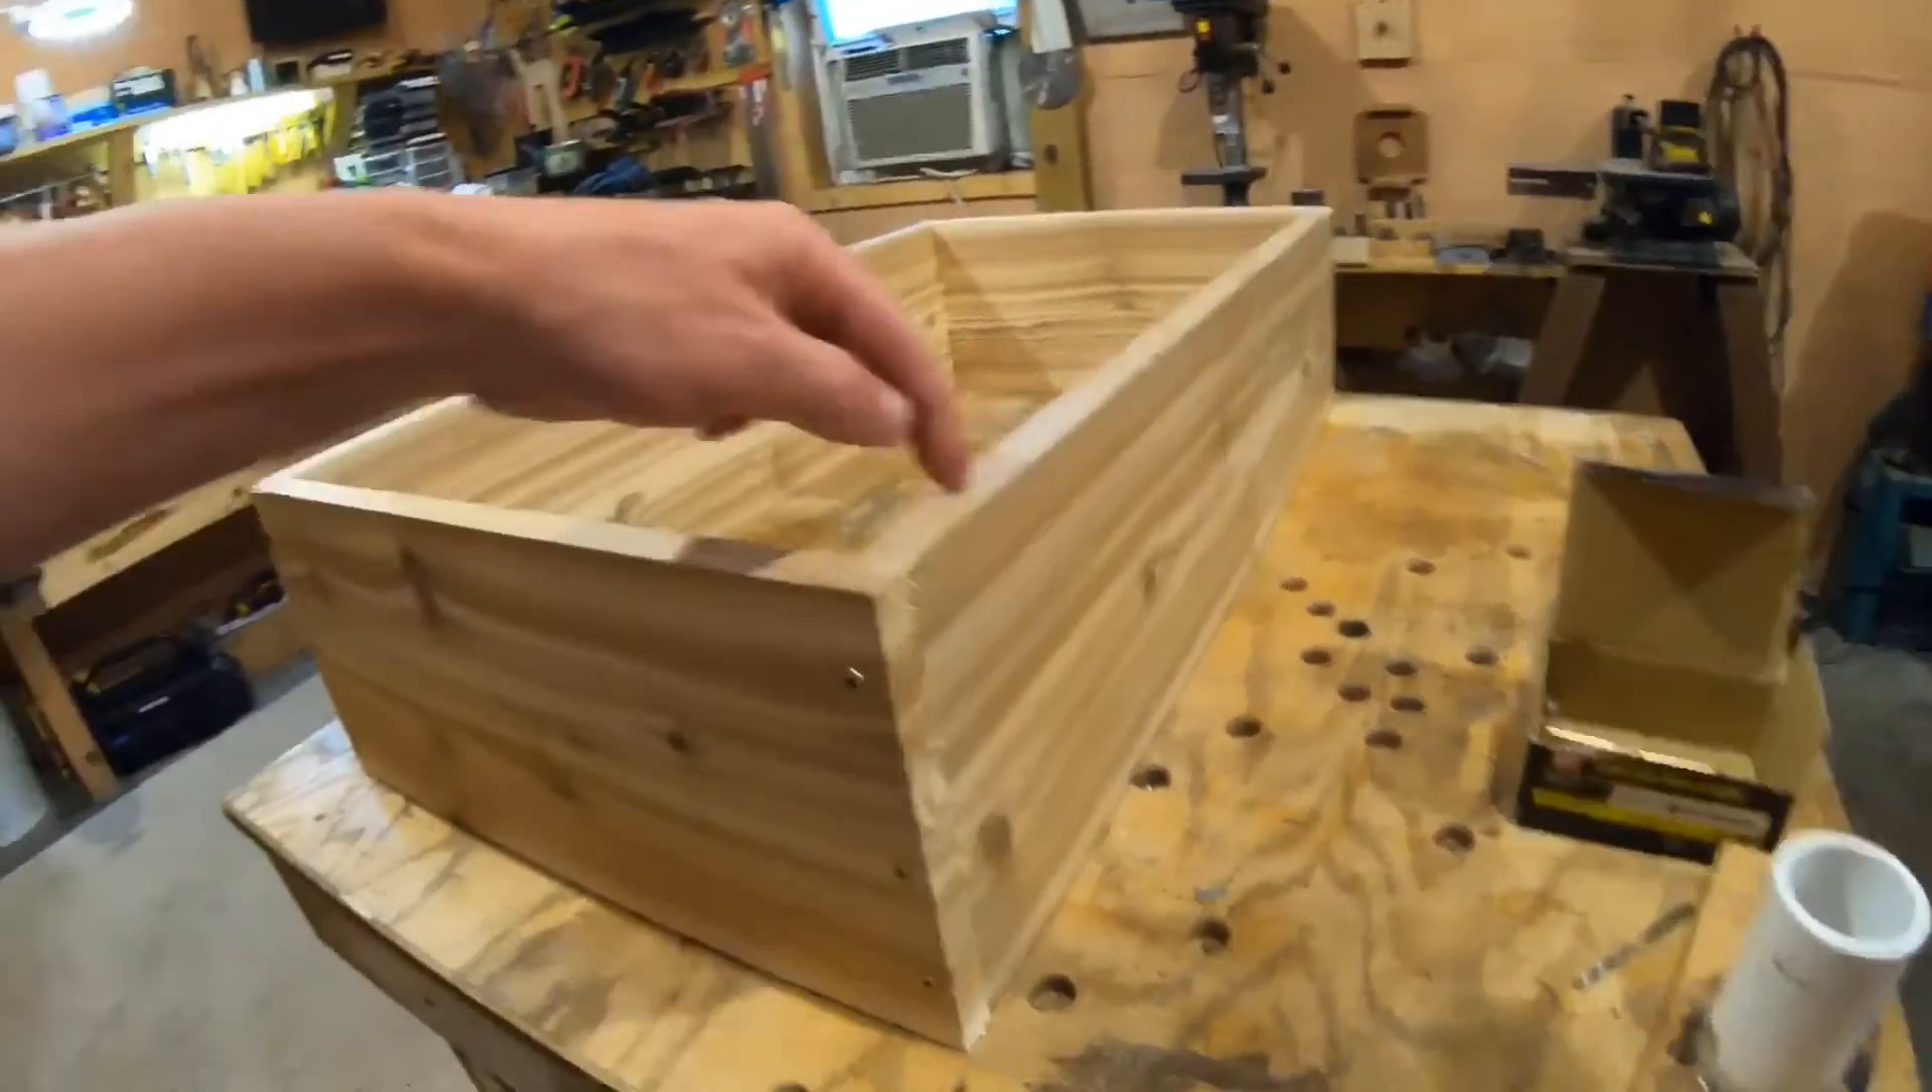Okay we got our box put together we put three screws in each corner then they sink way down in there like i showed you.